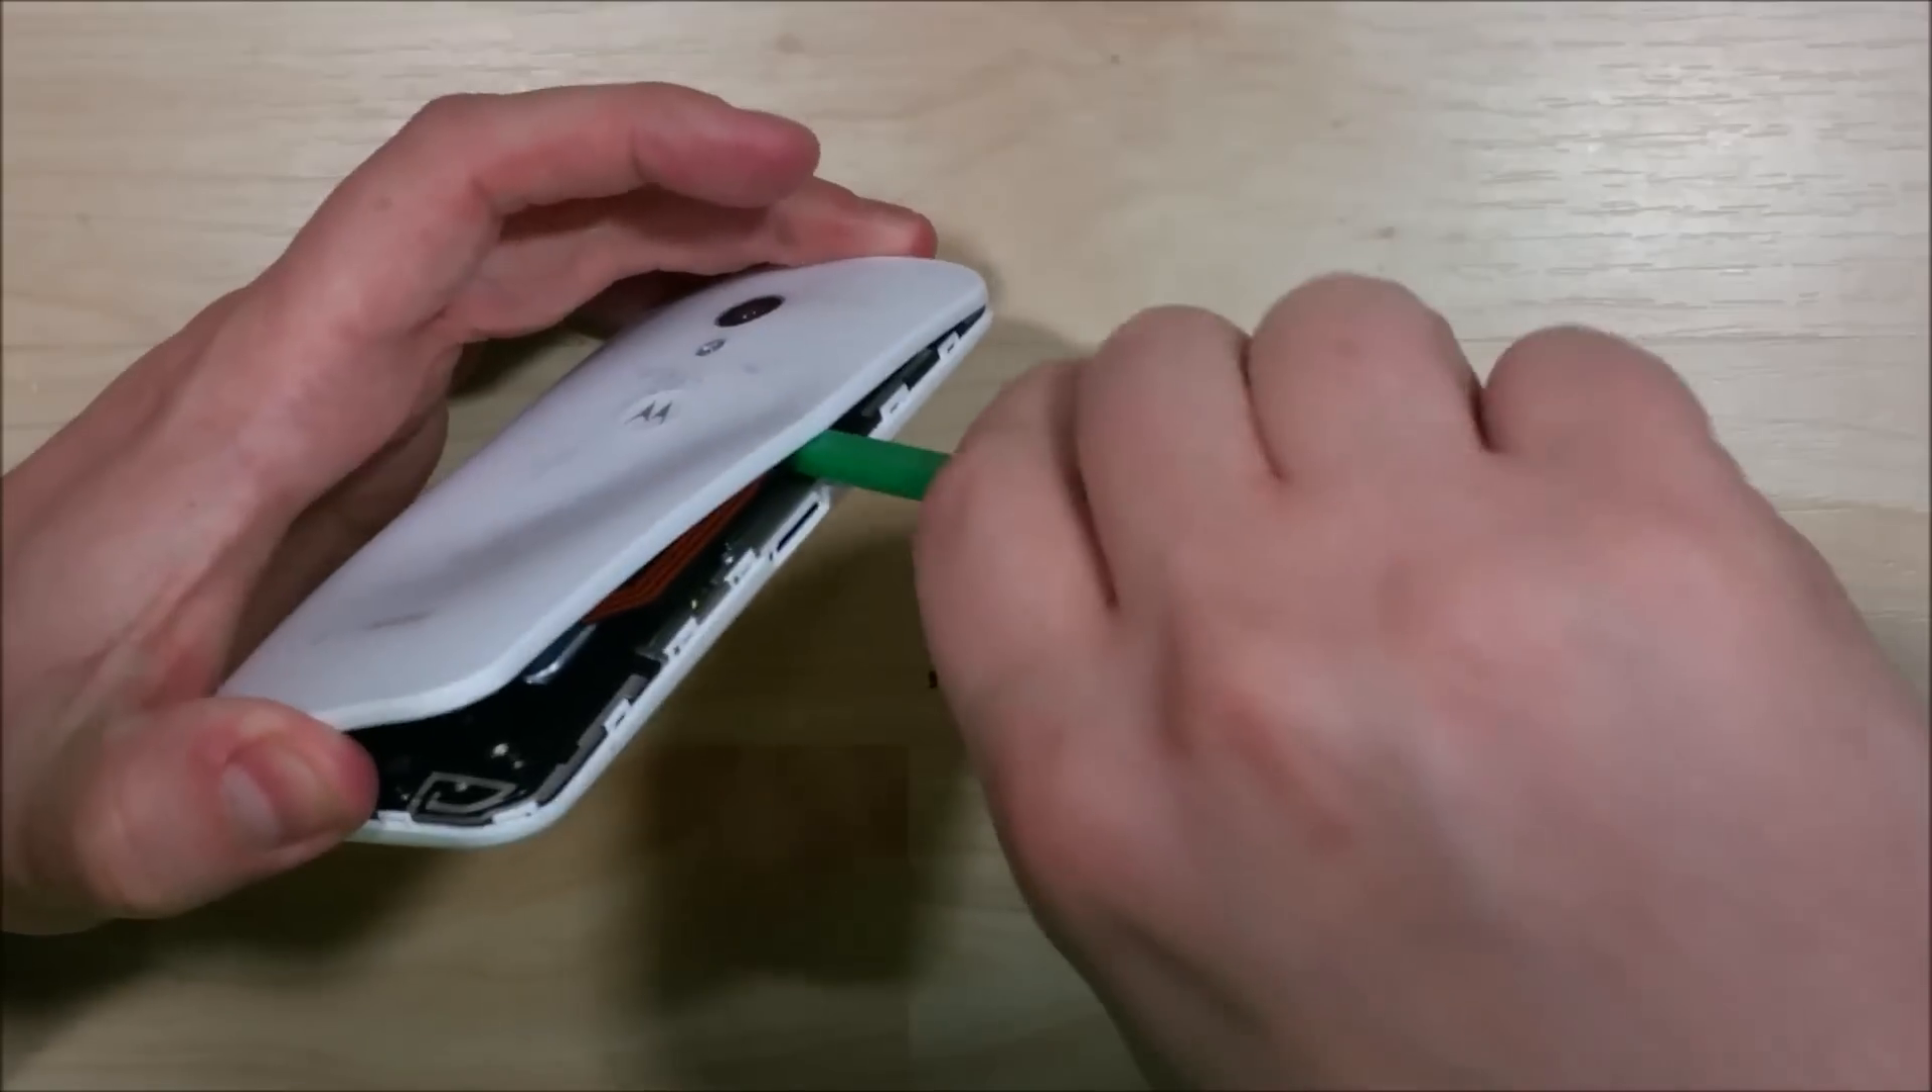You can see that the back of the phone is starting to pull itself away from the battery.